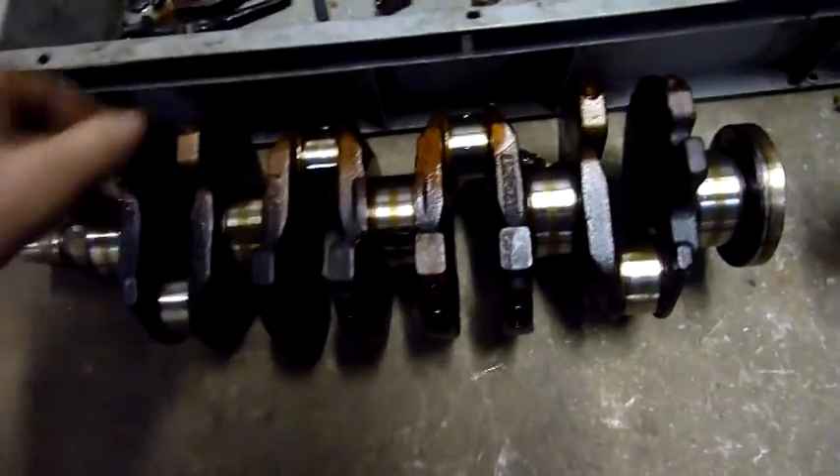We've got the crank out. Fairly simple cast iron crank.